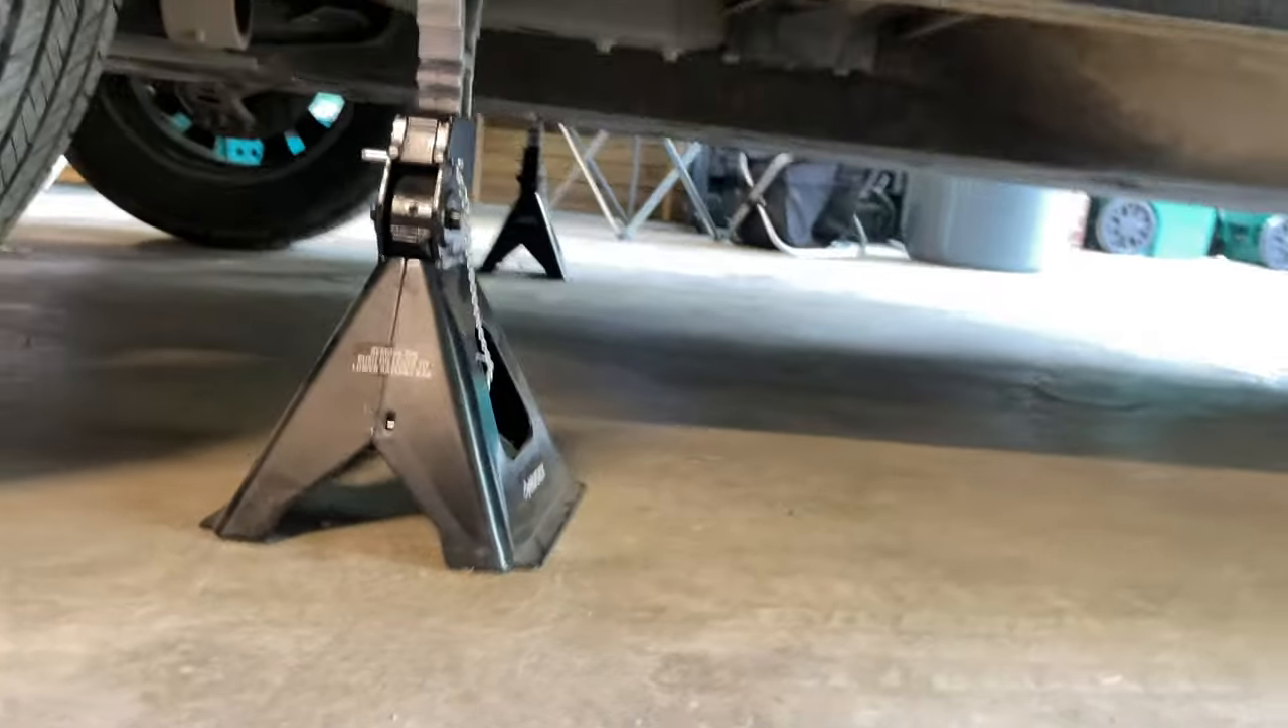We've got two jack stands, one on each side.